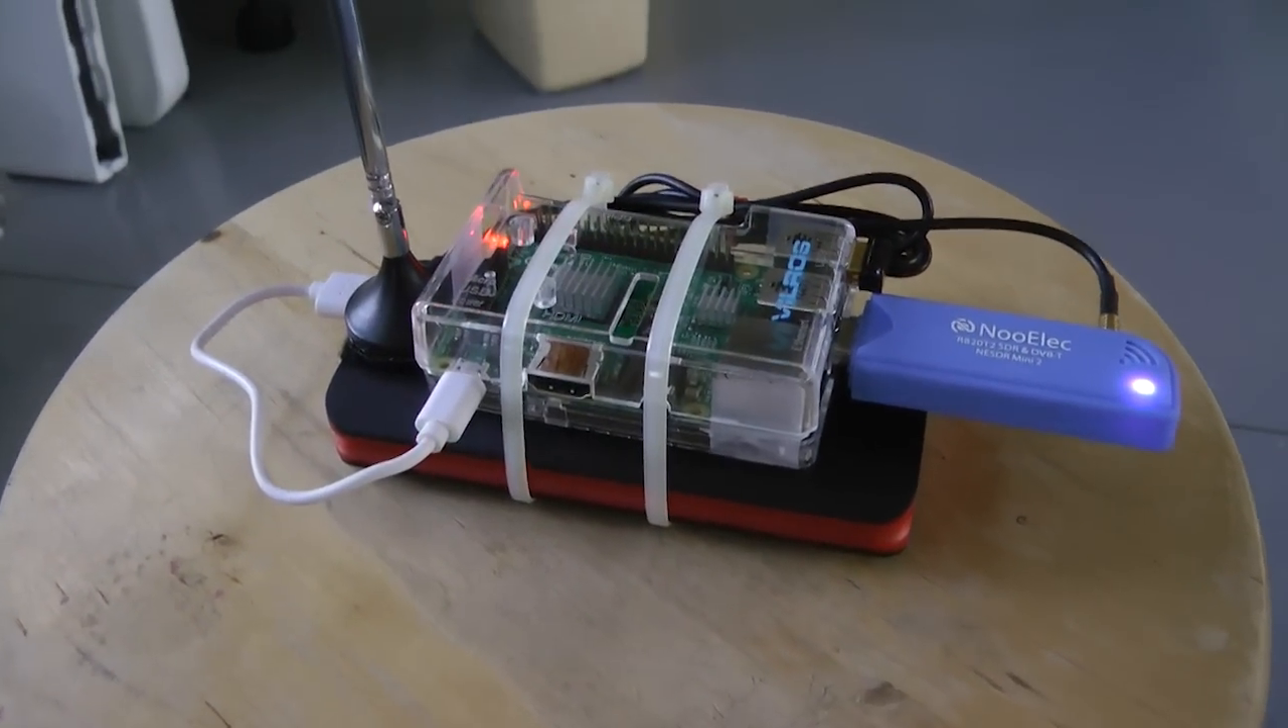Here is the completed receiver. I have the receiver tie wrapped to the battery pack below it.